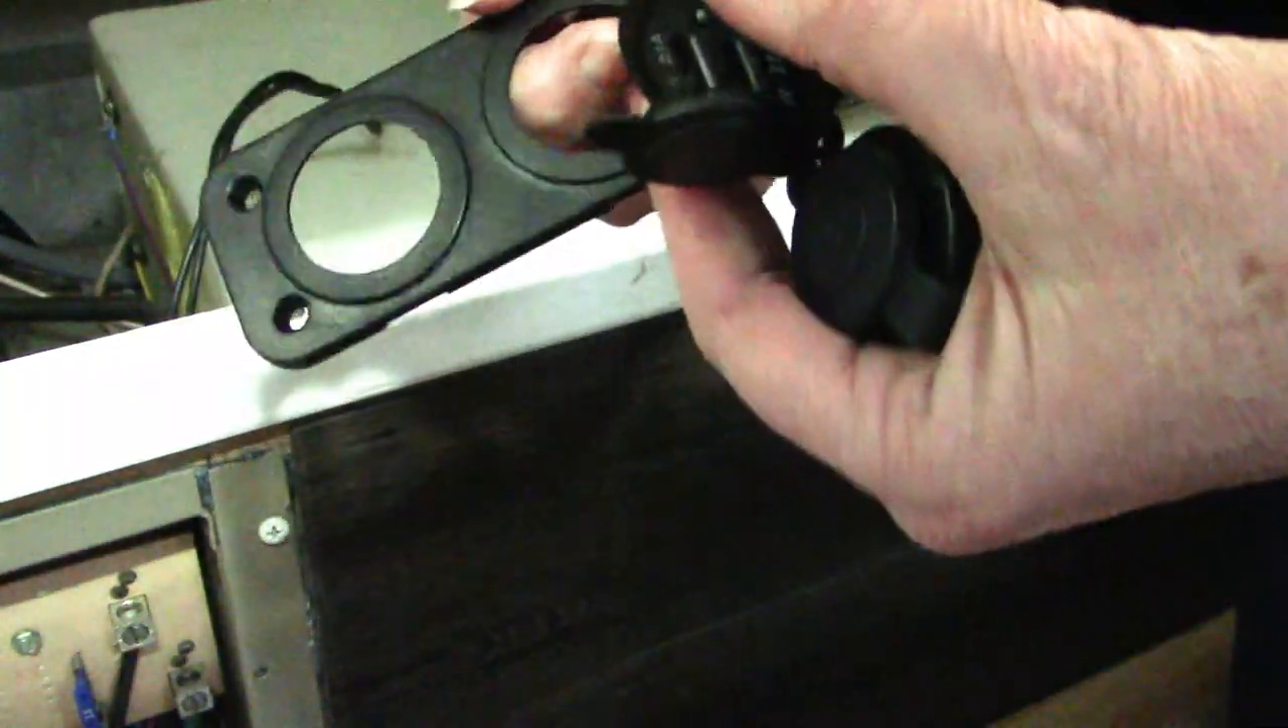So I've removed the two plugs from the back plate and I'm going to use the back plate to mark where I want to drill the holes.